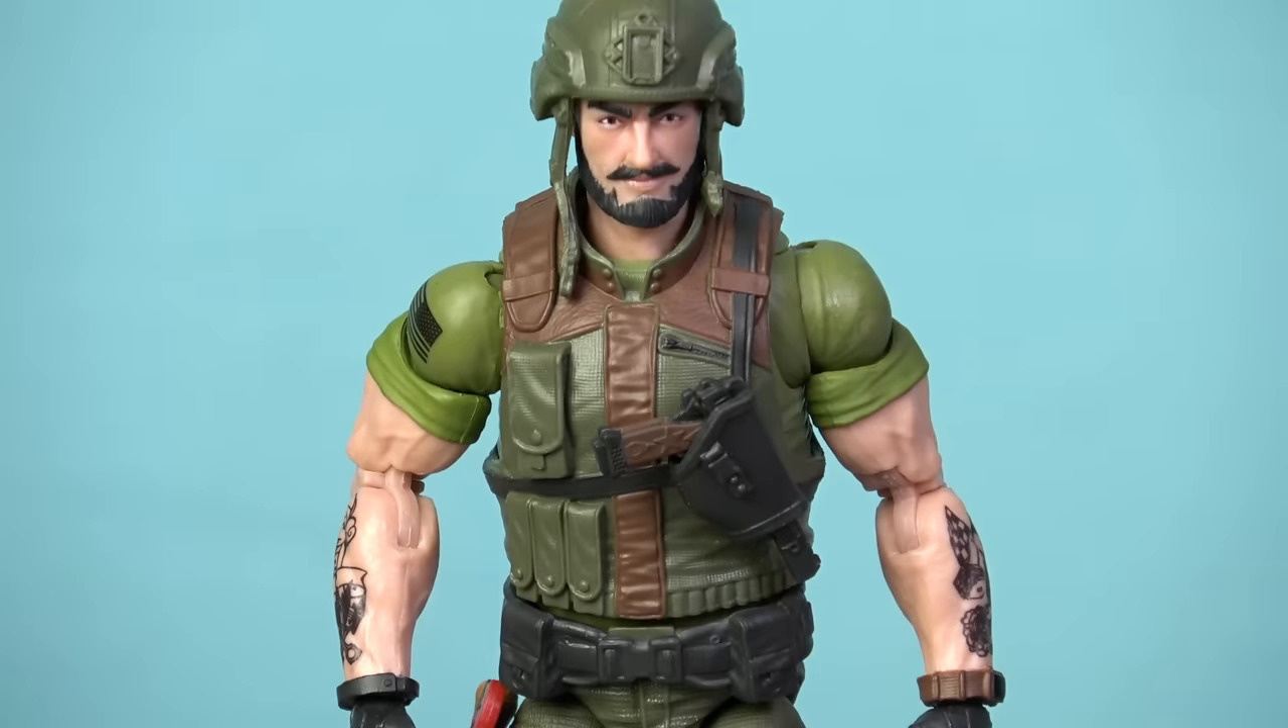It is a little loose on his head, but that's because his chin strap is undone.